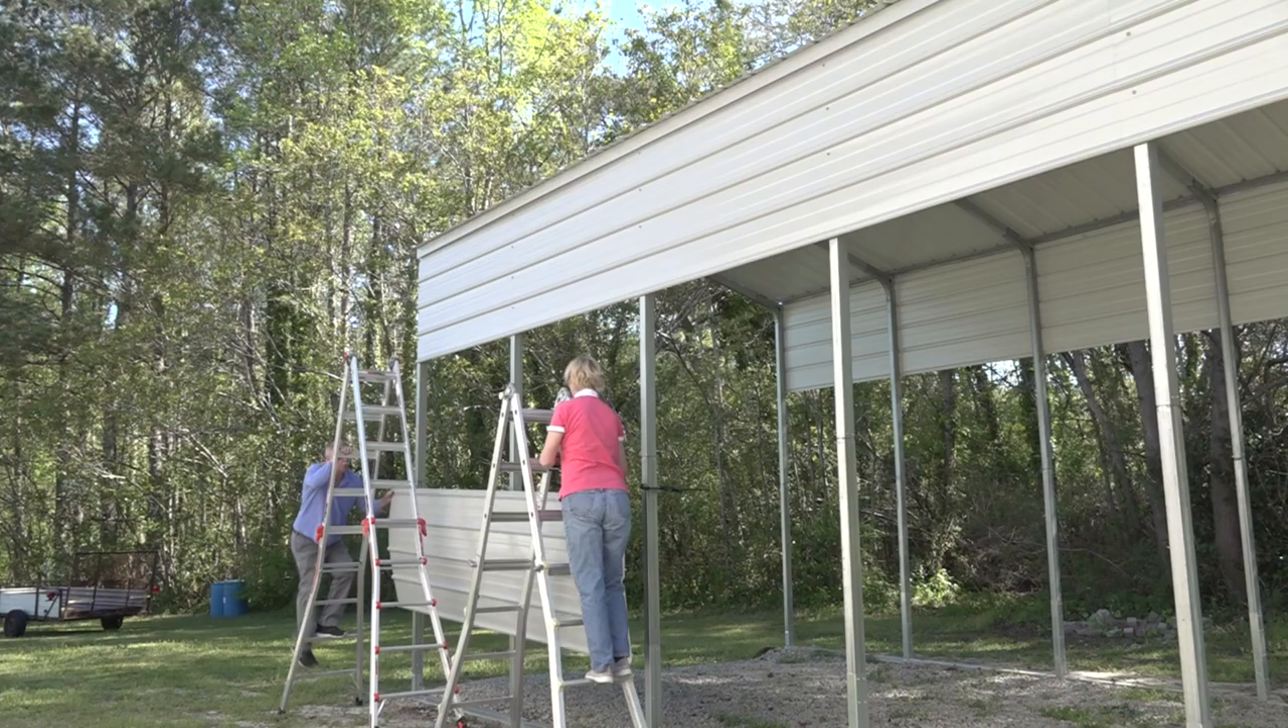We already have the first course of side panels installed on the eaves of the building.